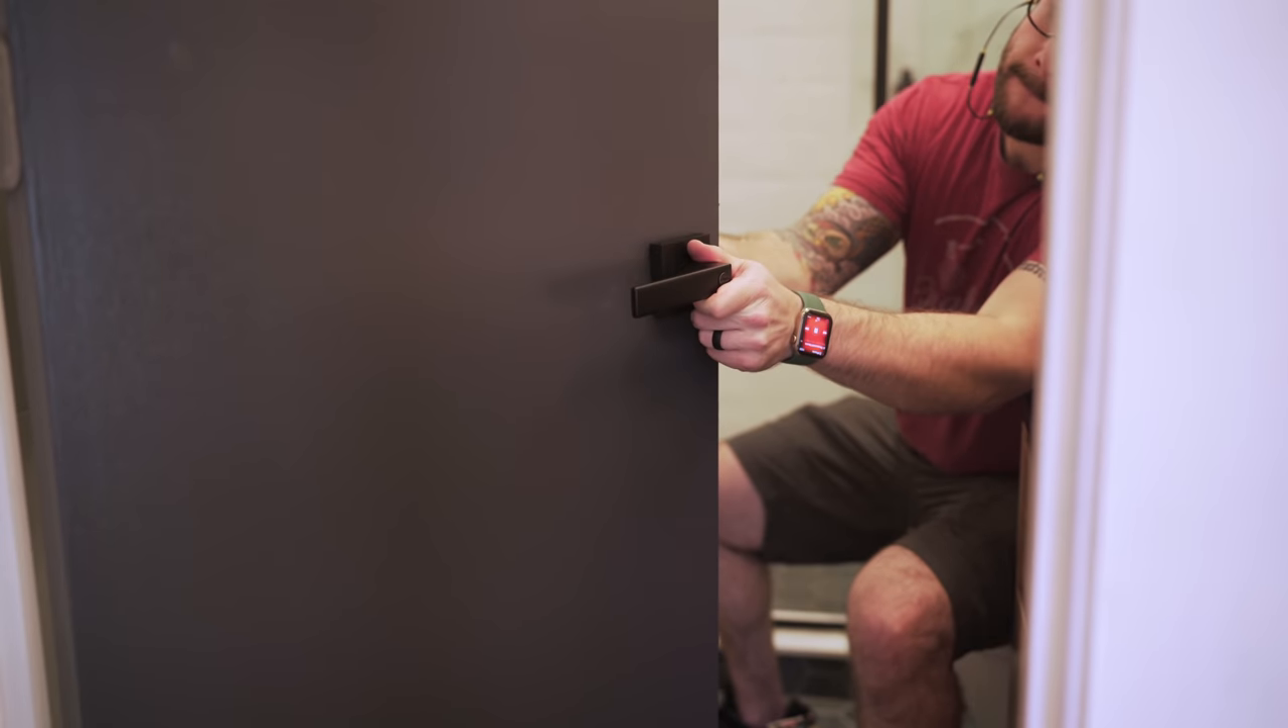I started by getting the doors hung back up and then I could get the handles installed which was a pretty simple process.